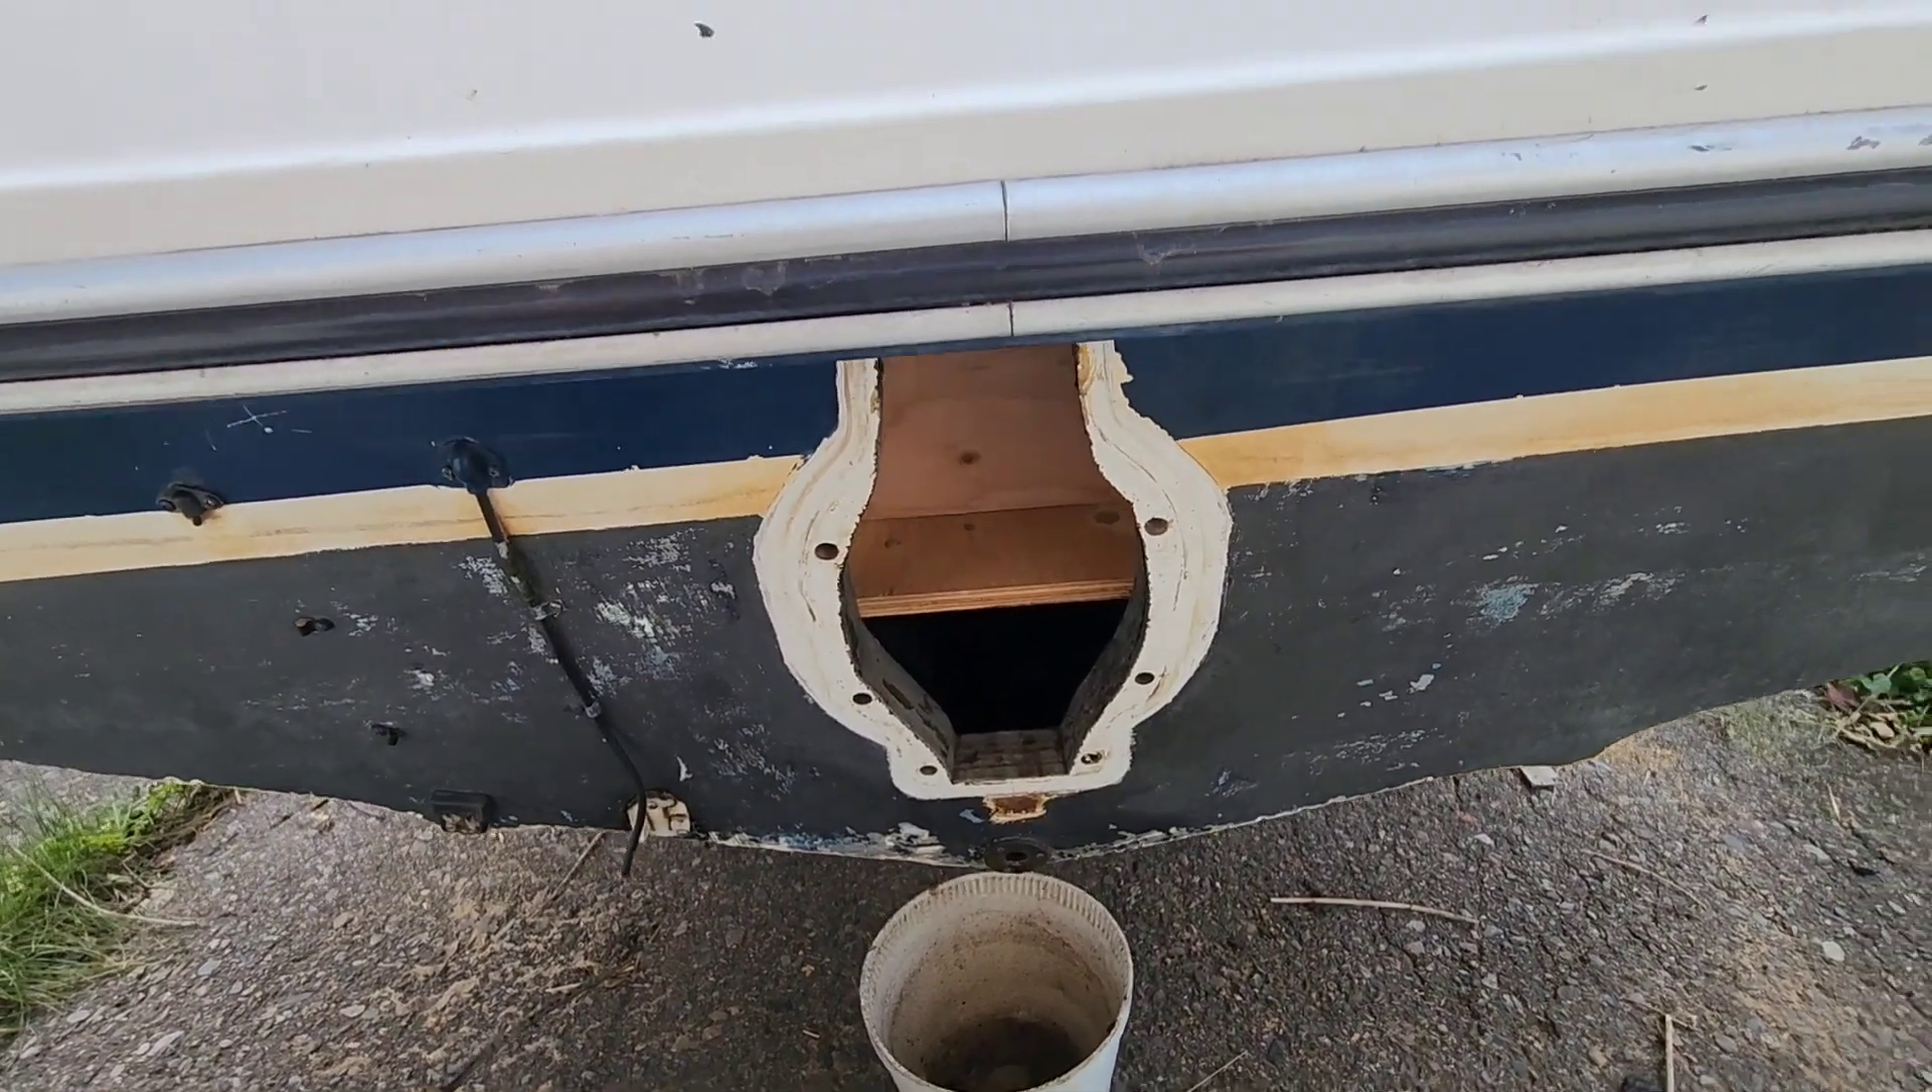As you can see, I still need to enclose the transom.